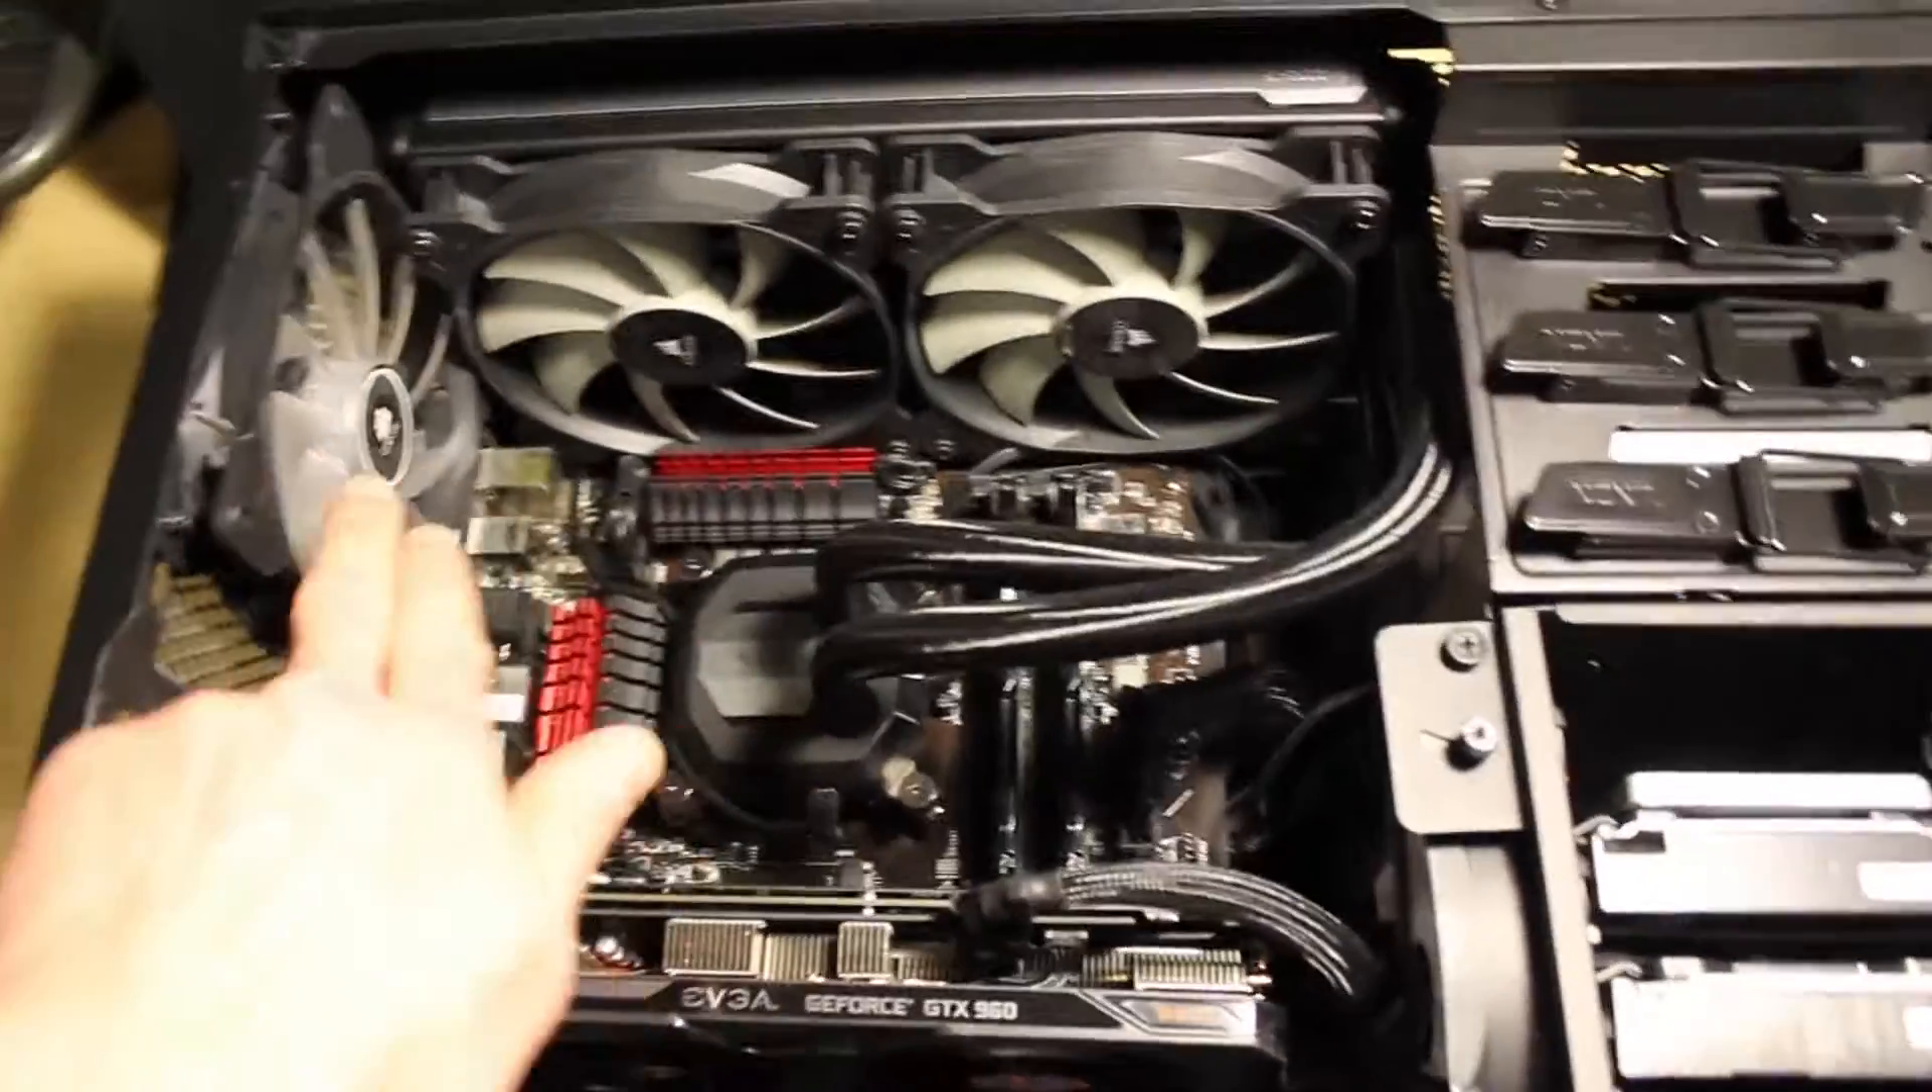So I've got the 240 millimeter exhaust fans here on the radiator for the Corsair H110.